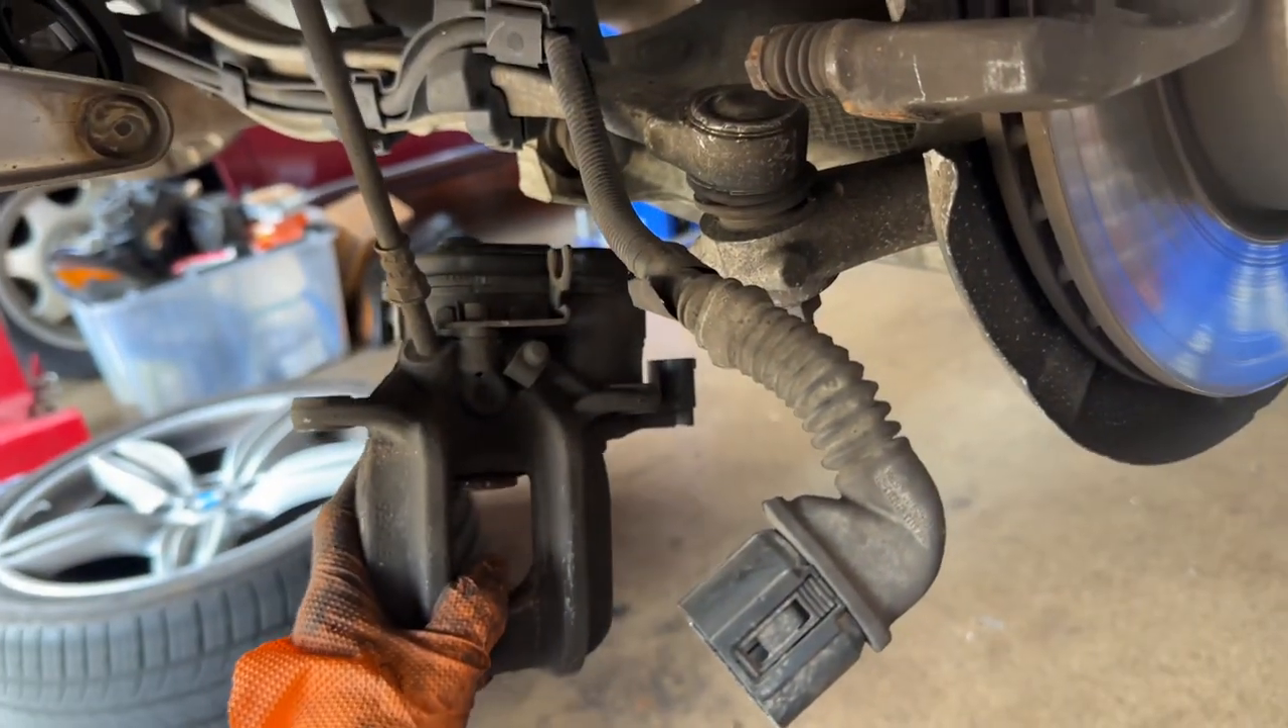Got the pads out and the electric is still disconnected for now.